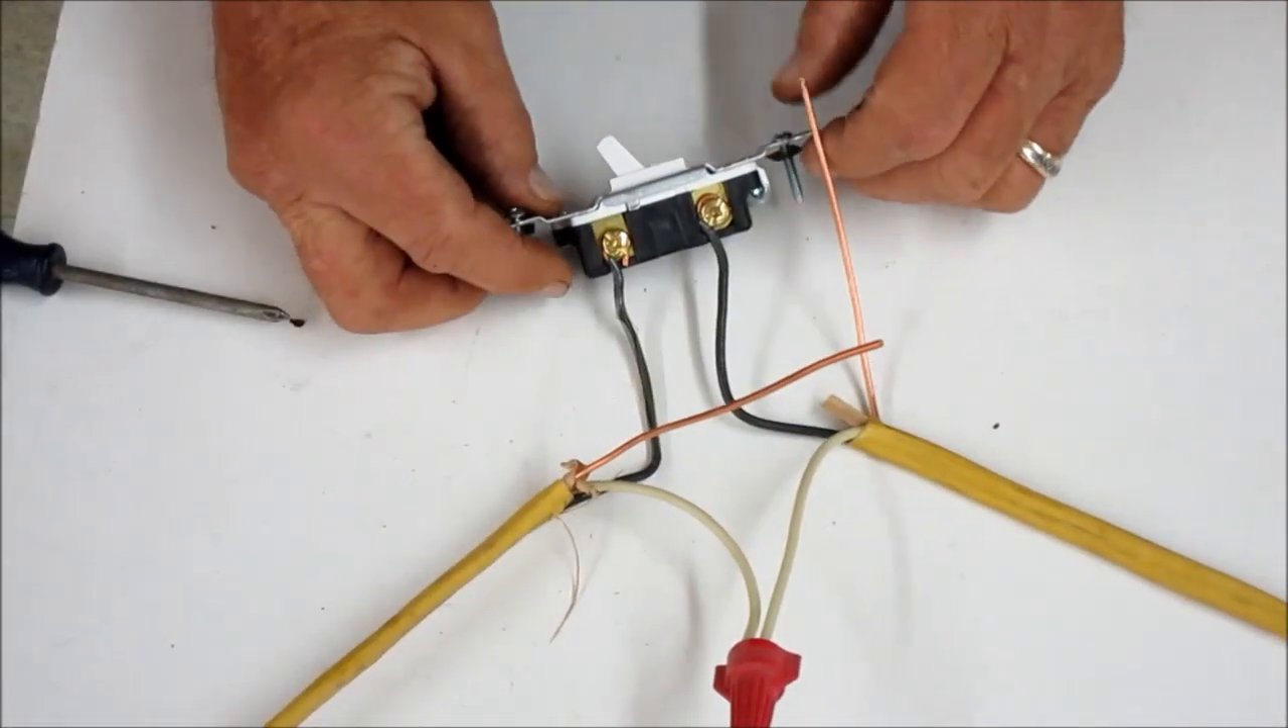We got the white wire tied together.